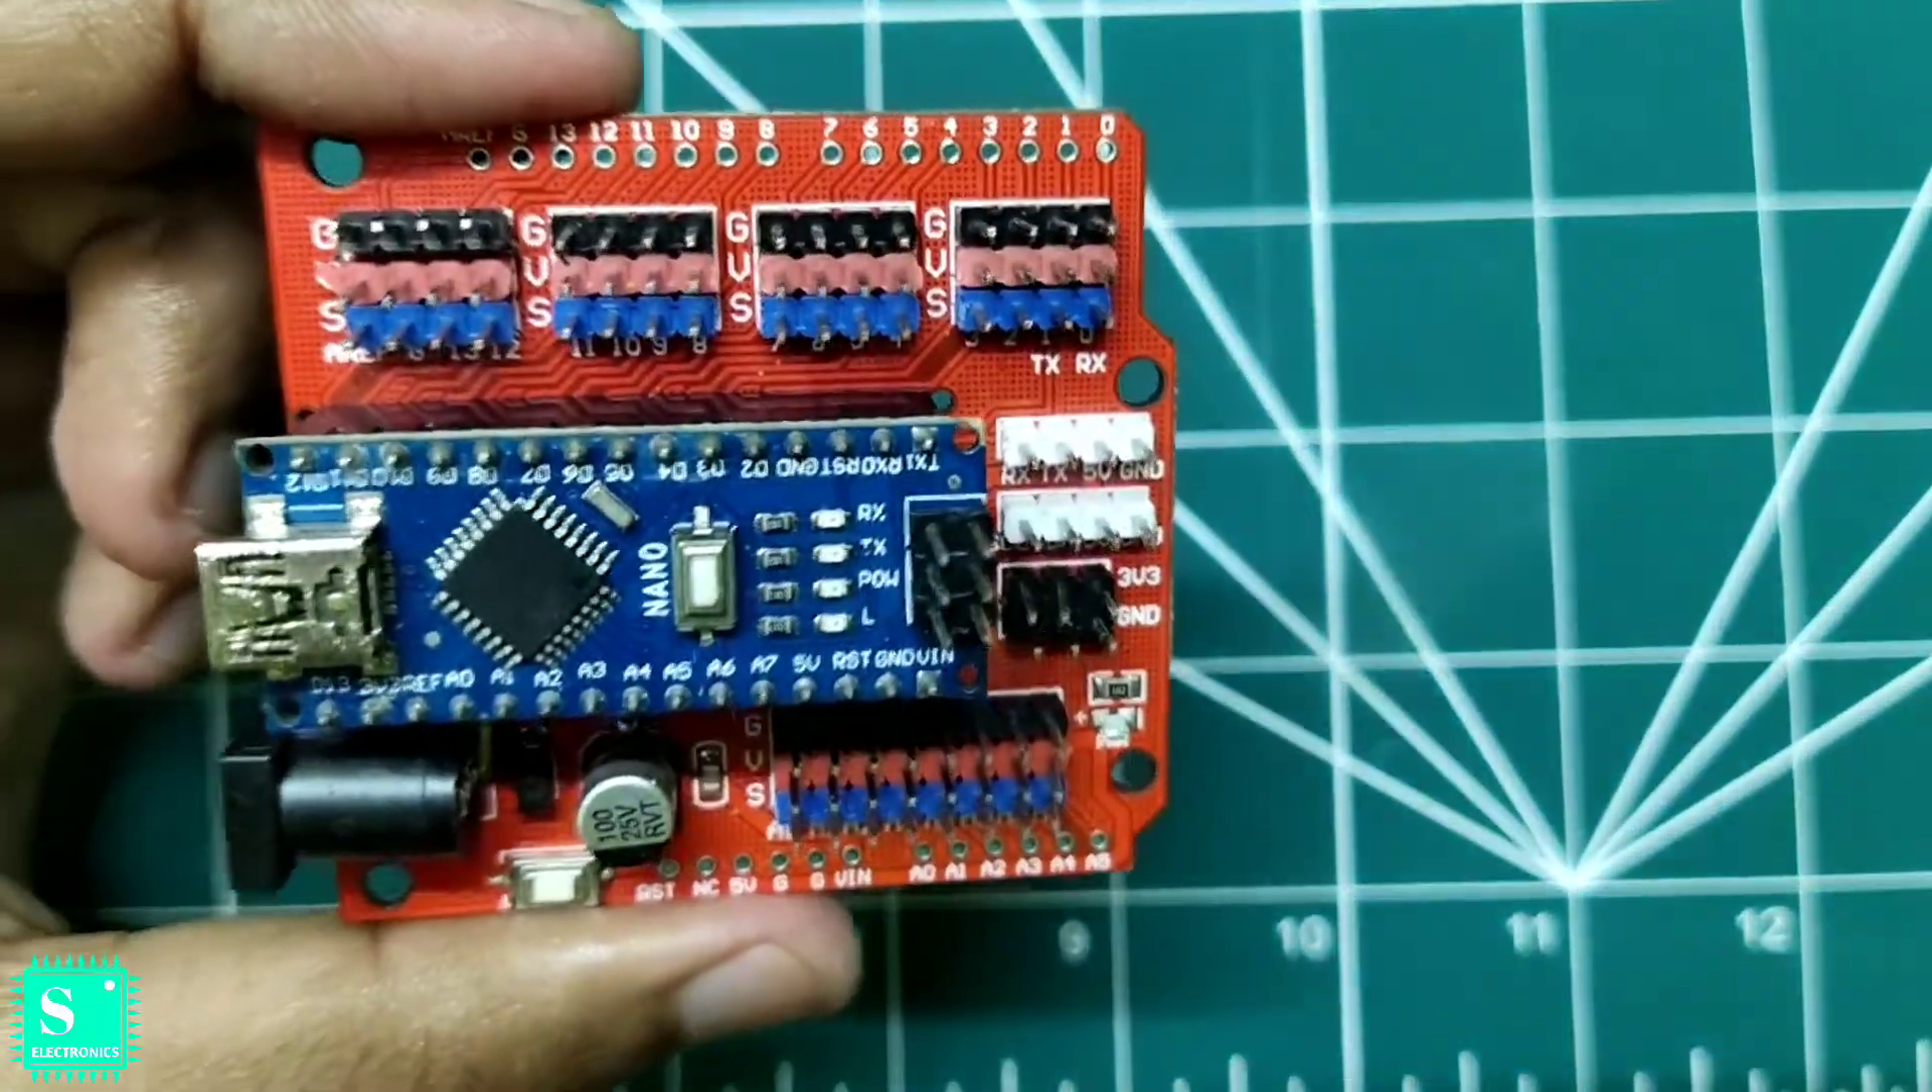So we have mounted the nano to the shield.